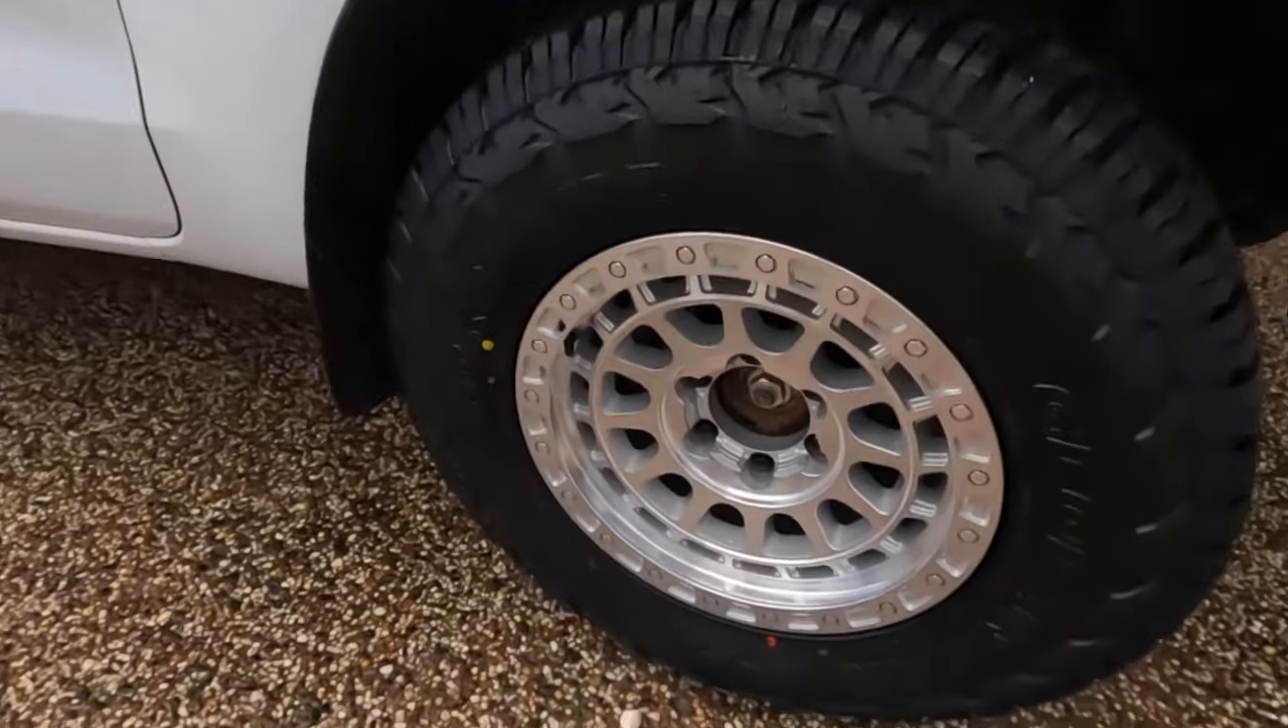It took me 400 years to get off so I still have to put the center caps on but actually don't really mind the black wheel nuts.